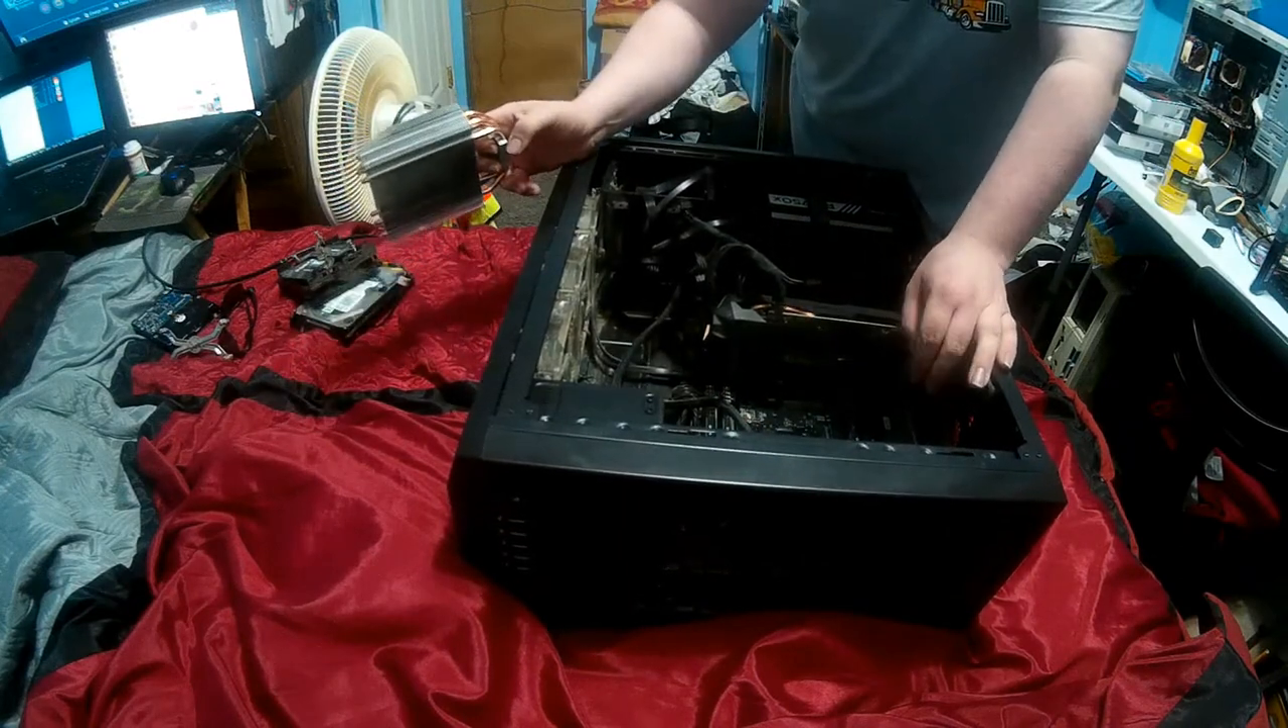I already pulled the heat sink out because I wanted to see what kind of chip this had in it.